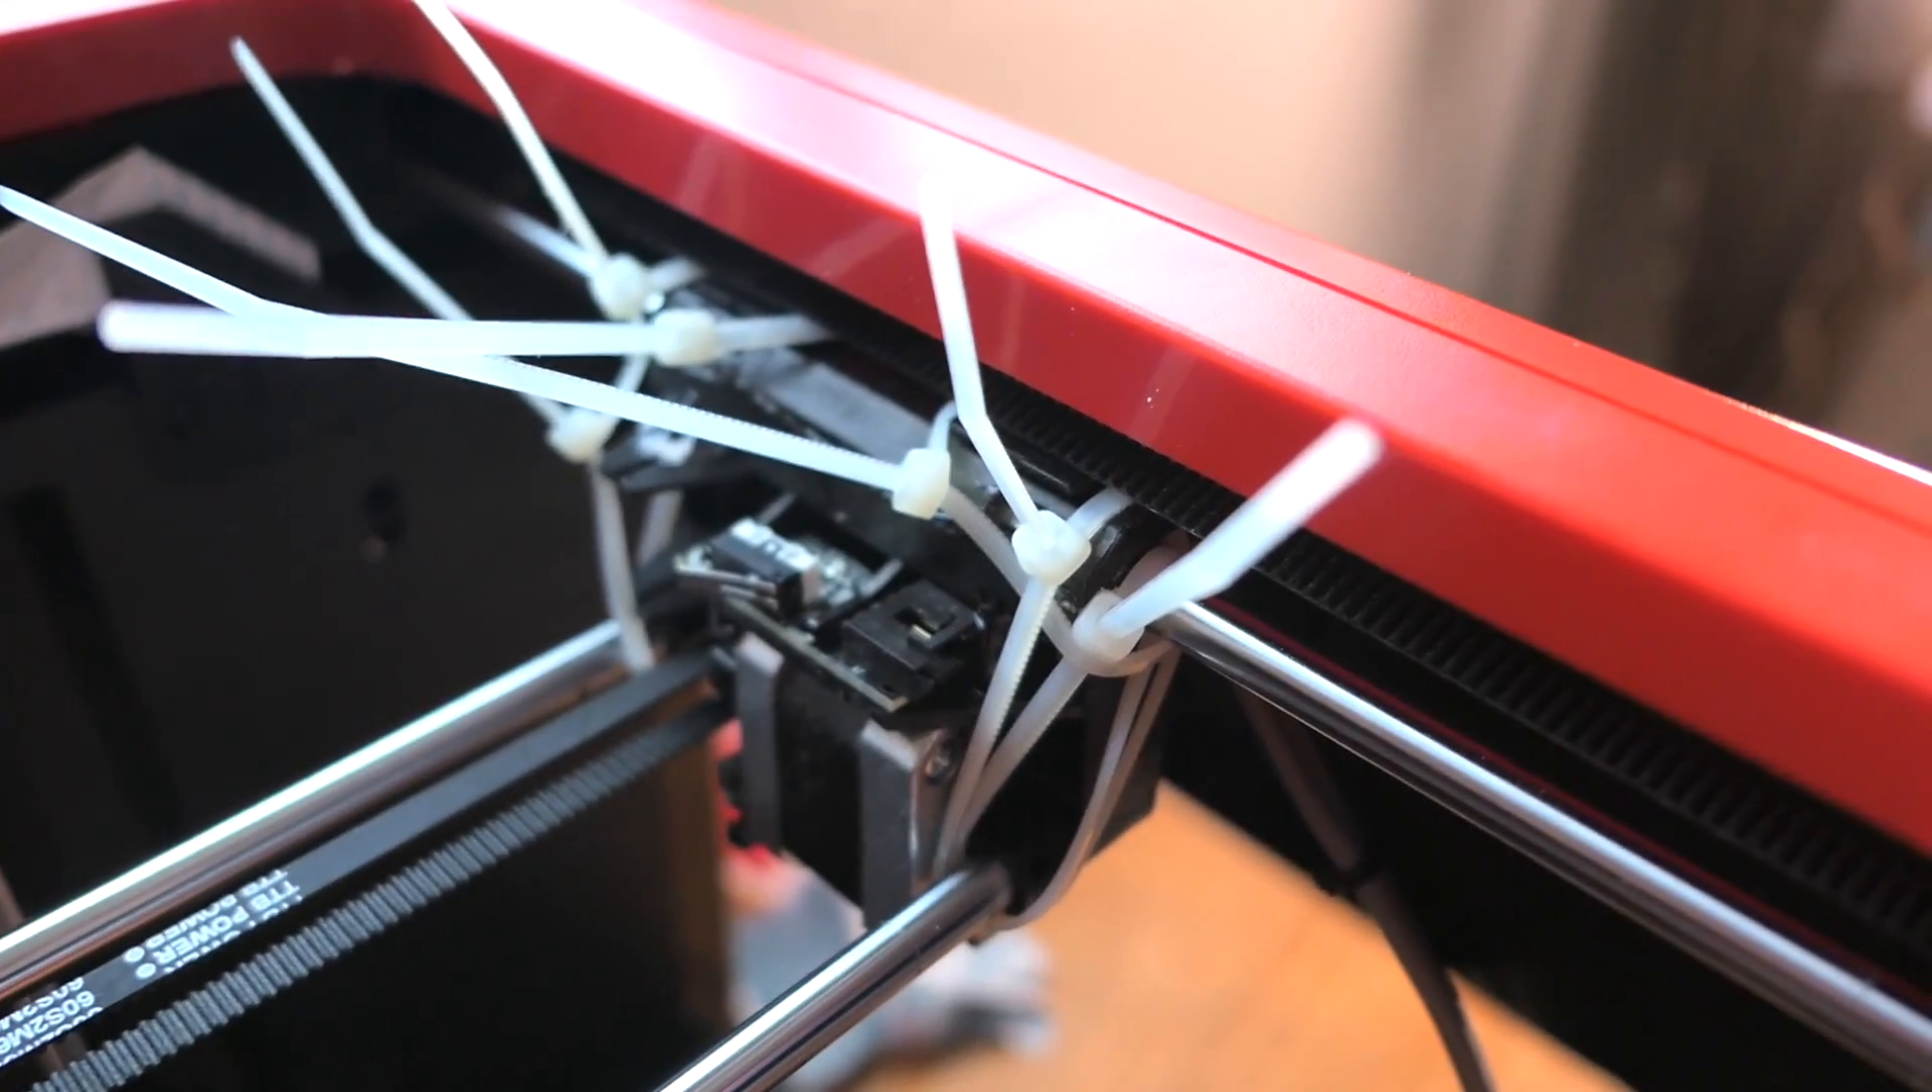I got everything glued up And as you can see guys I got a bunch of zip ties Everywhere Holding it together.